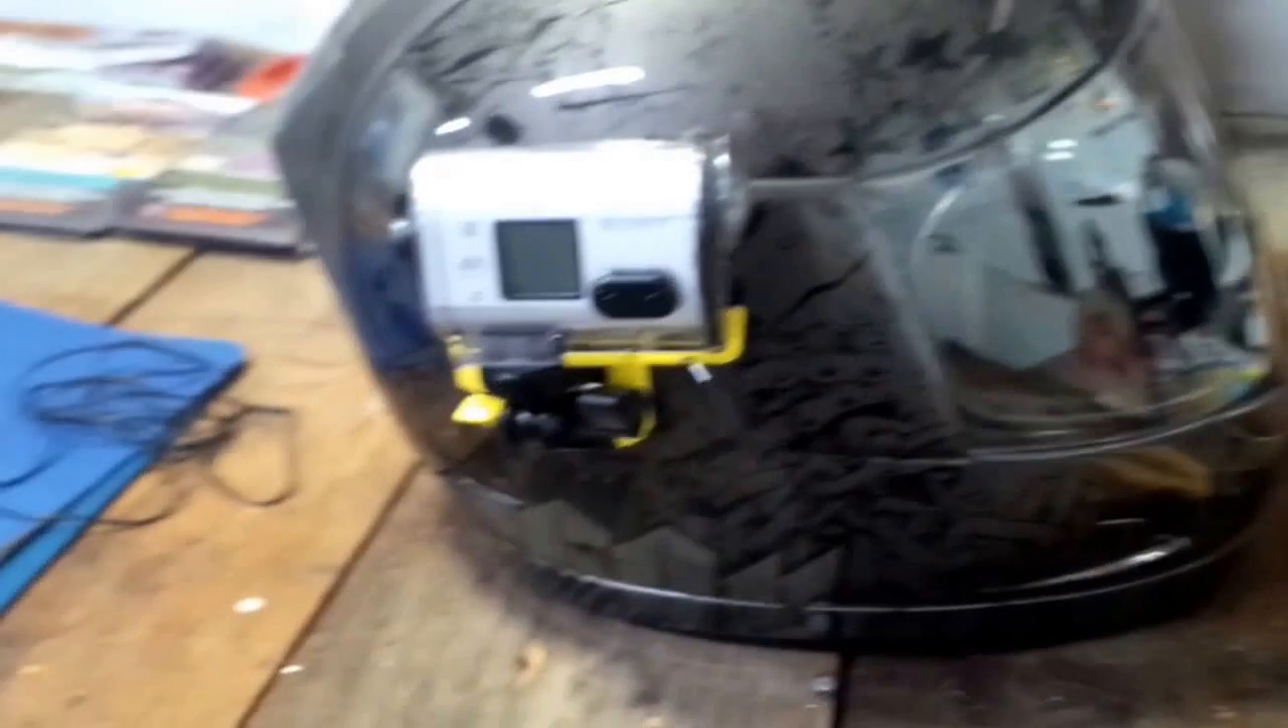Now you have the helmet side mounted onto the helmet.